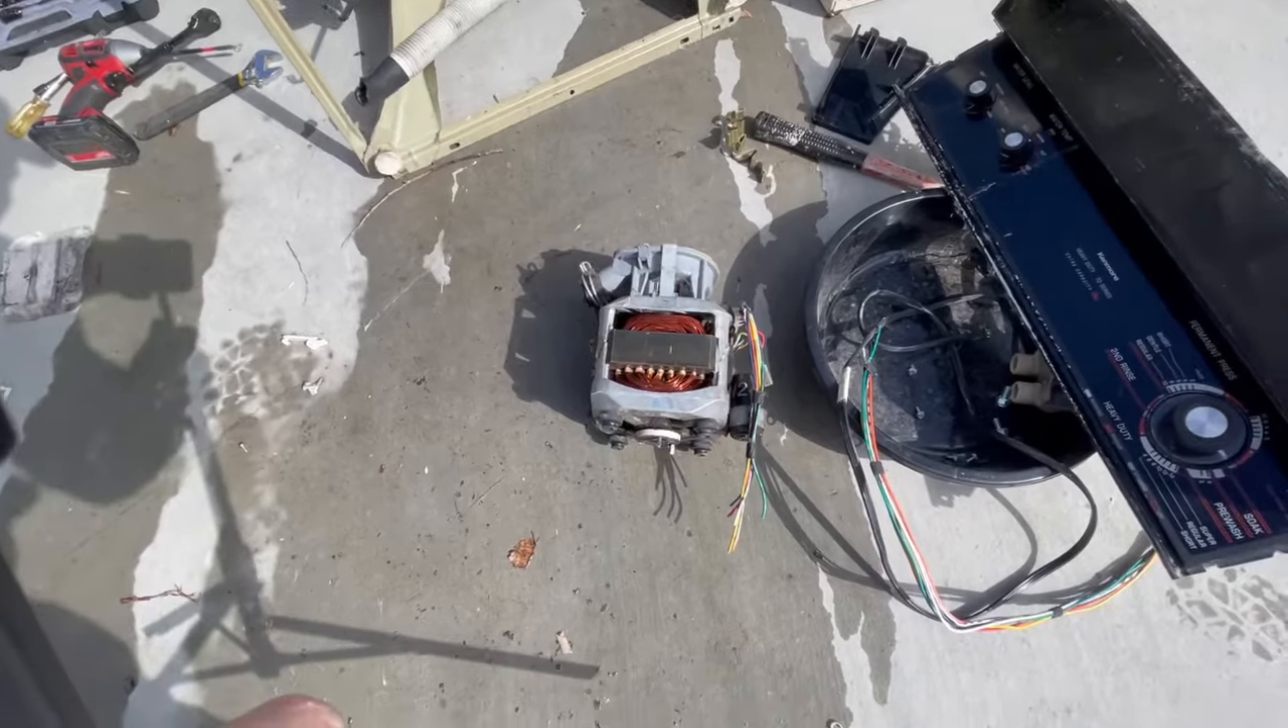We got the motor out. We've got the control panel.